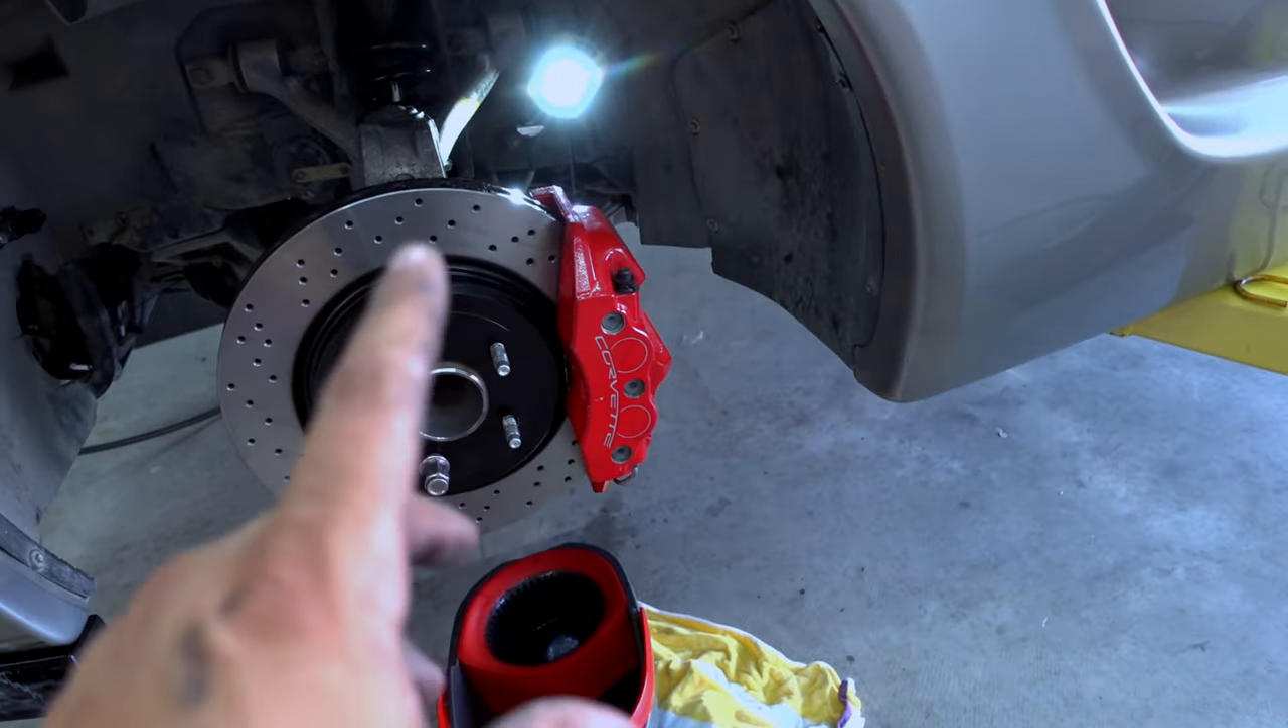I'm not going to put the wheel on yet because i do need to bleed the systems yet and i still need to do the uh the passenger side.